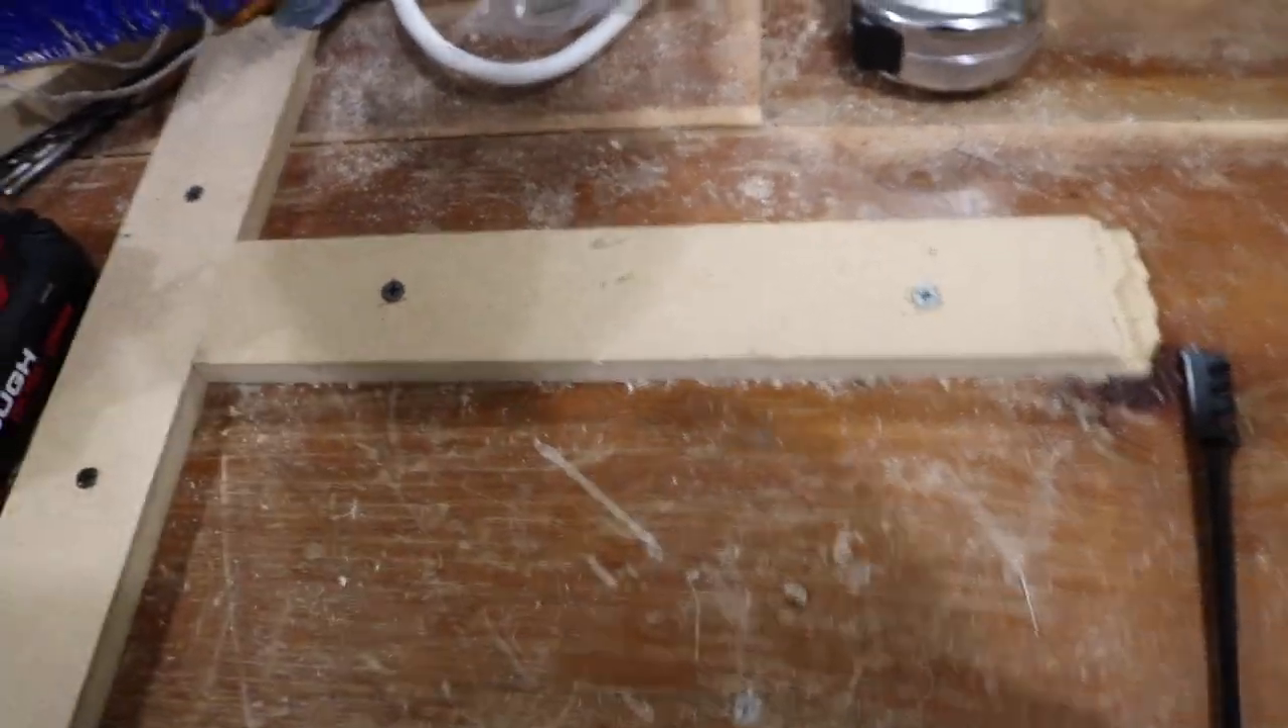I screwed the two pieces of half inch onto the actual workbench top.